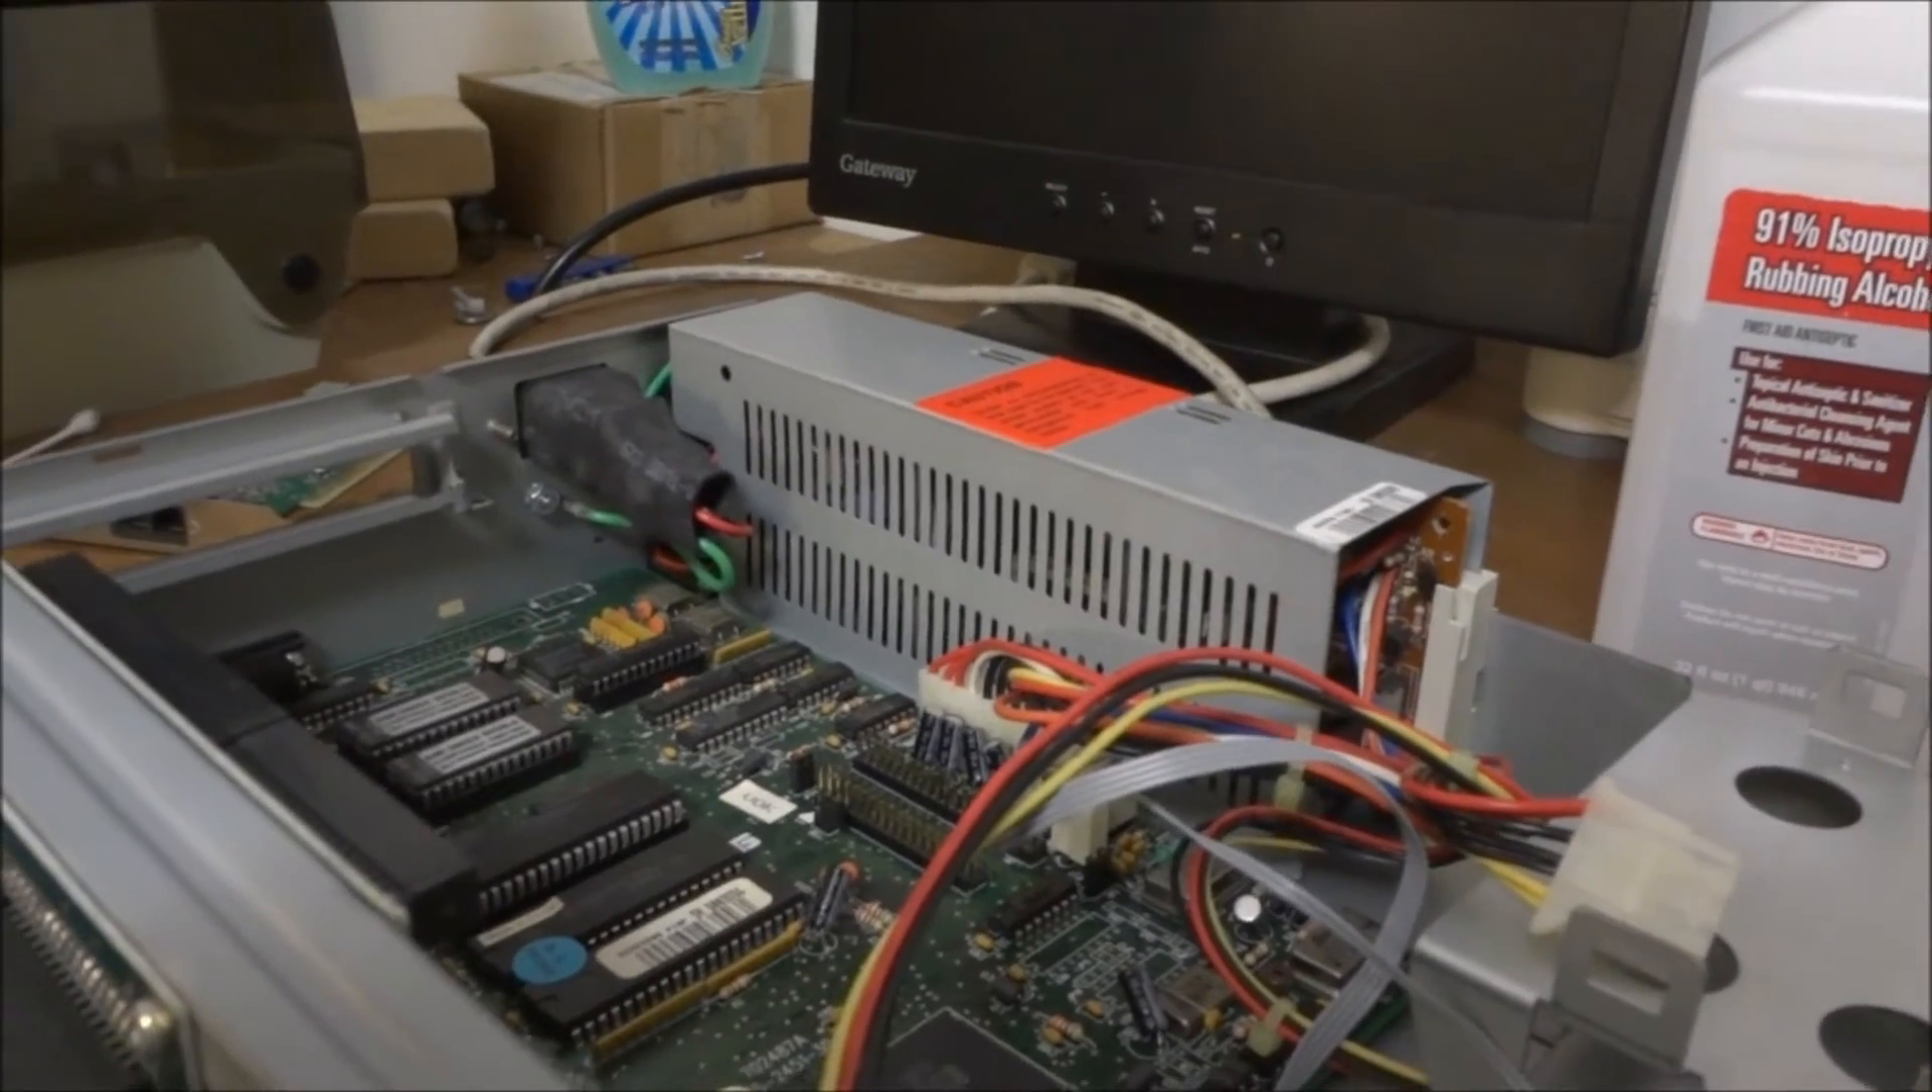So i got the shield on the power supply and cleaned that all up.